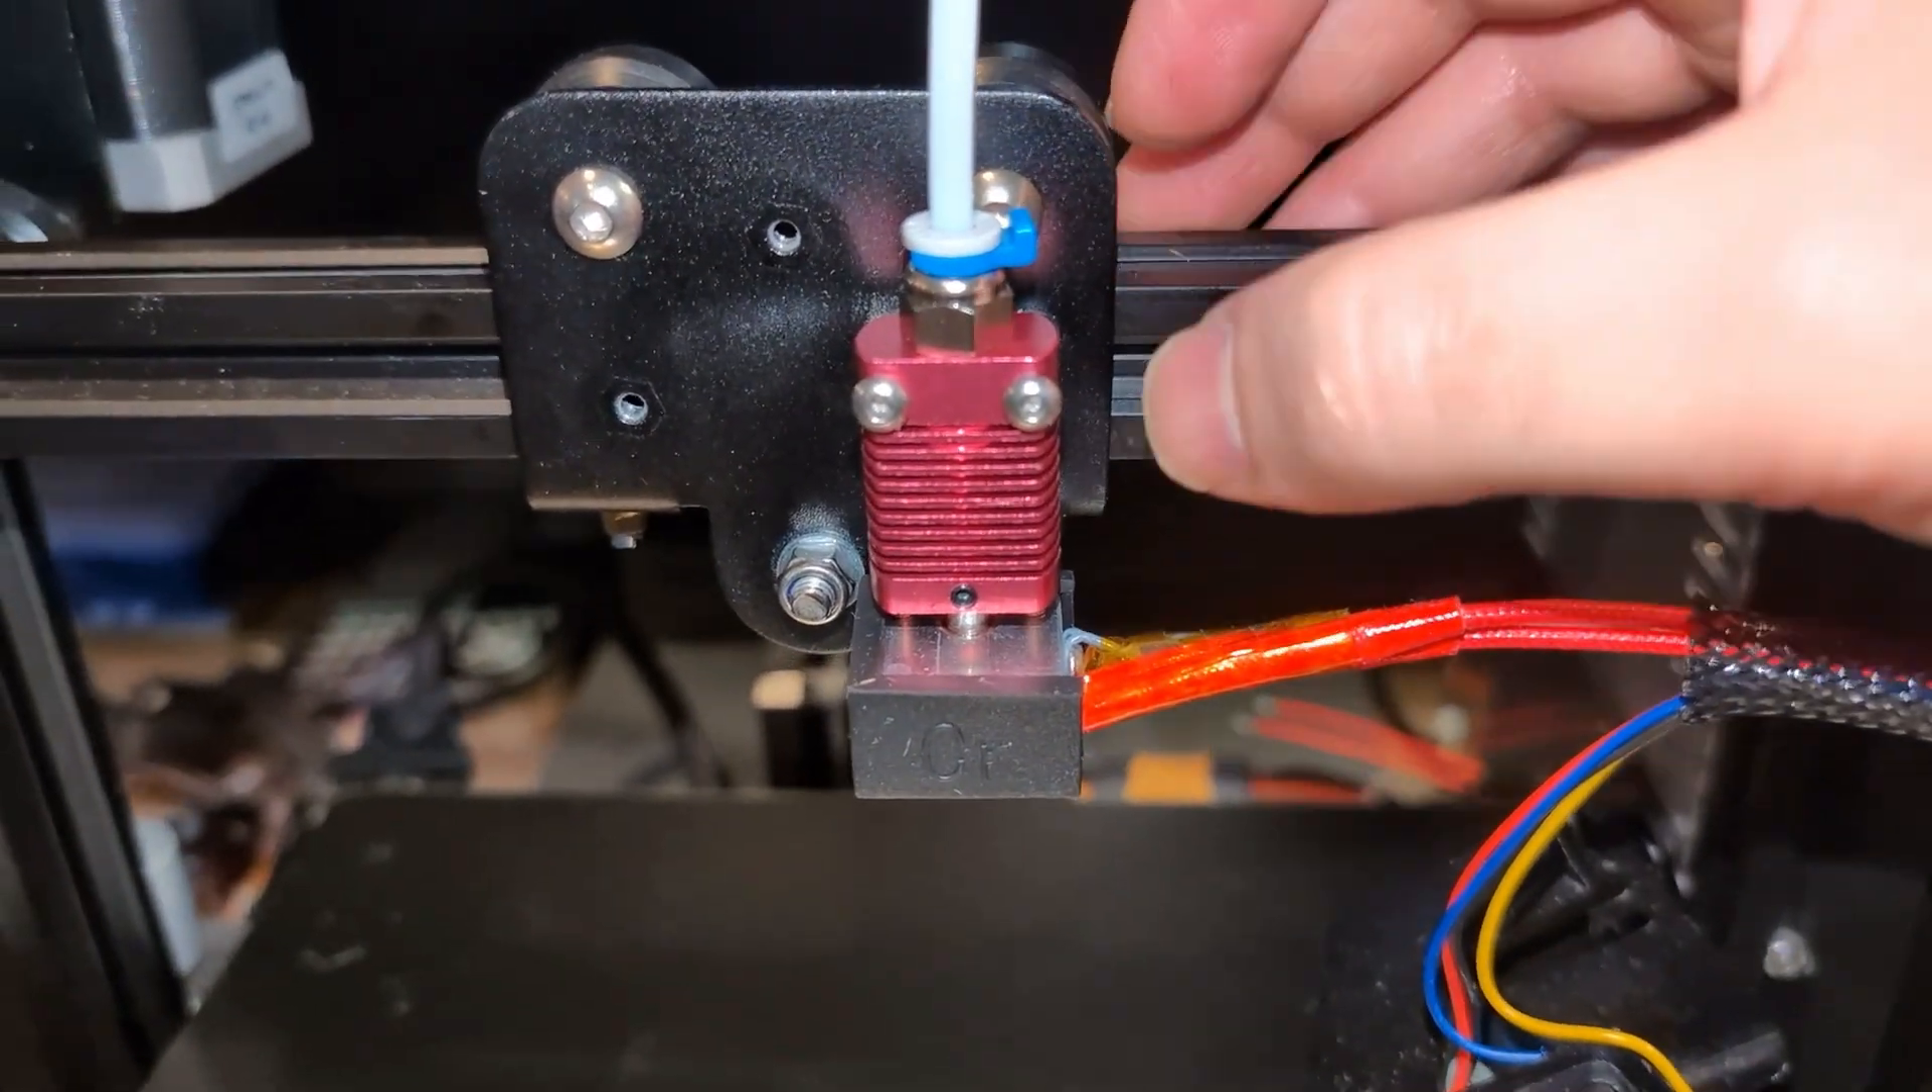I just finished putting on the sleeve and I mounted the hot end on the rail.